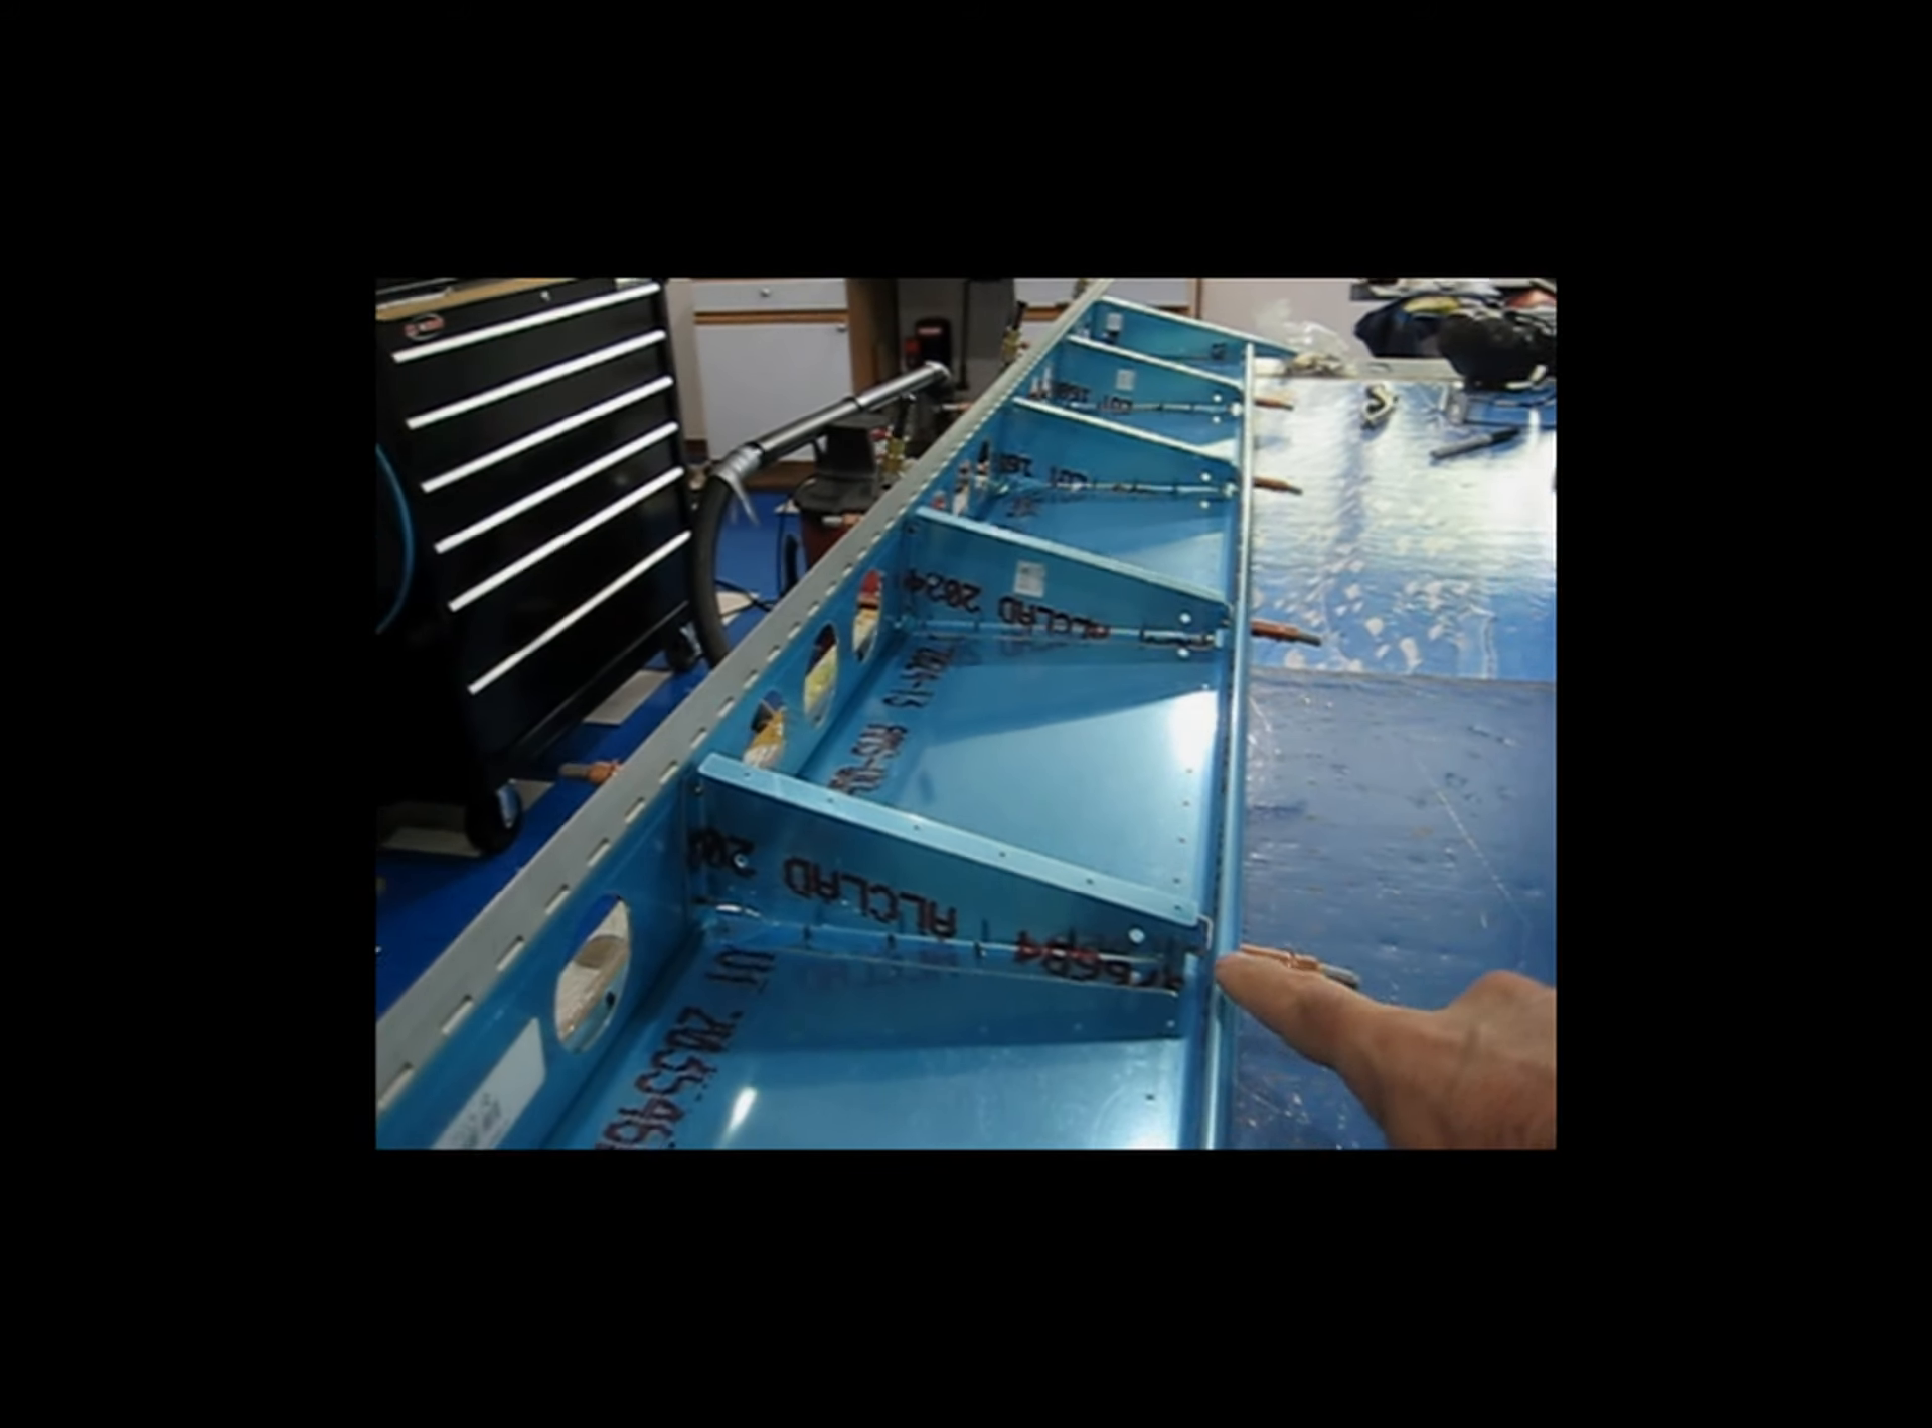Continuing on with the flap assembly, I've got the ribs in place, I've got the bottom skin on, and I've got everything match drilled.